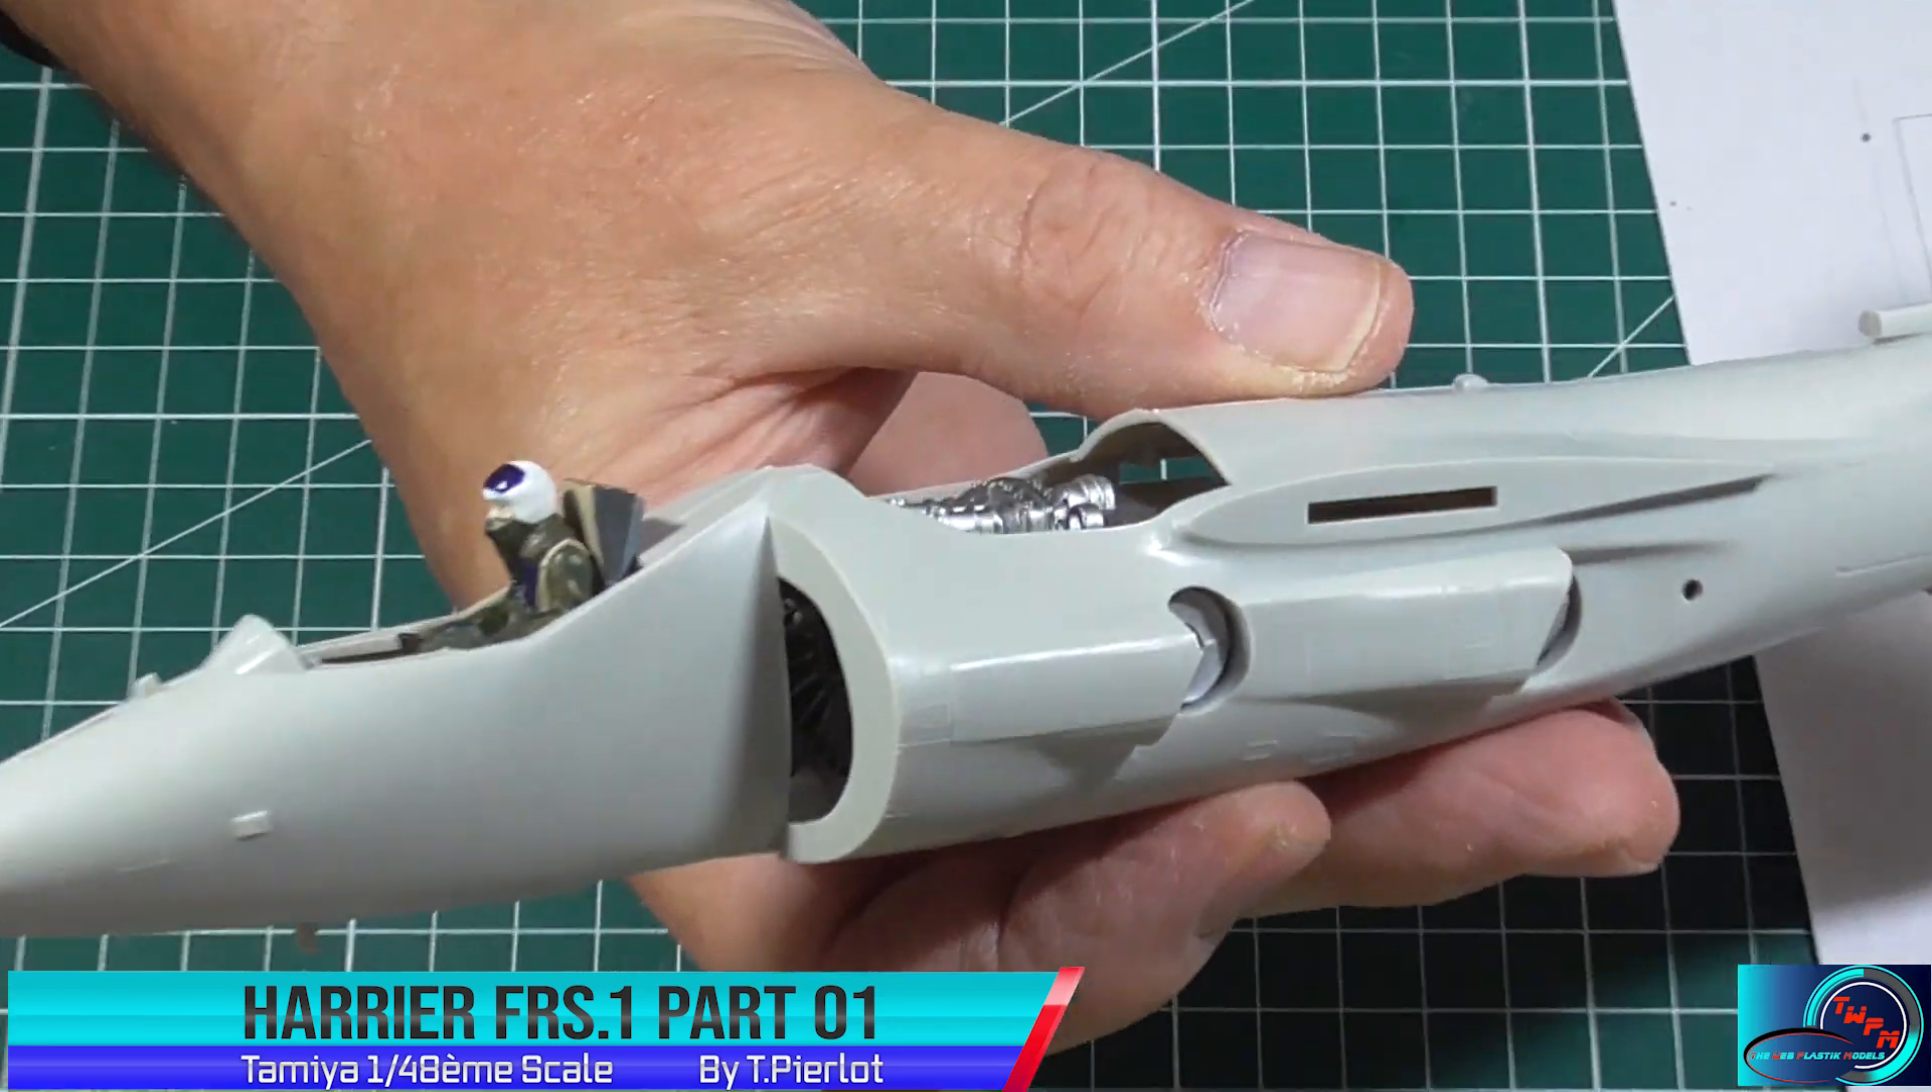Les deux demi fuselages sont collés voilà ce que ça donne.